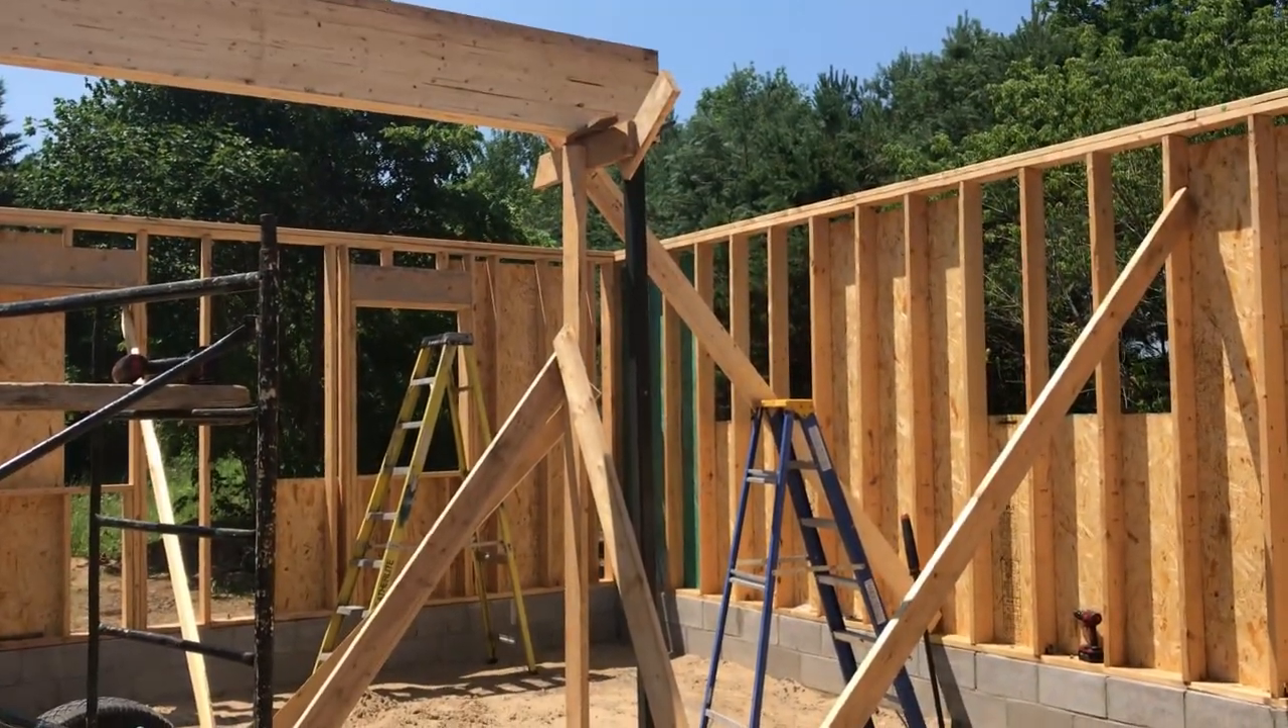So we finally got the first beam up. That's a triple 2x16.